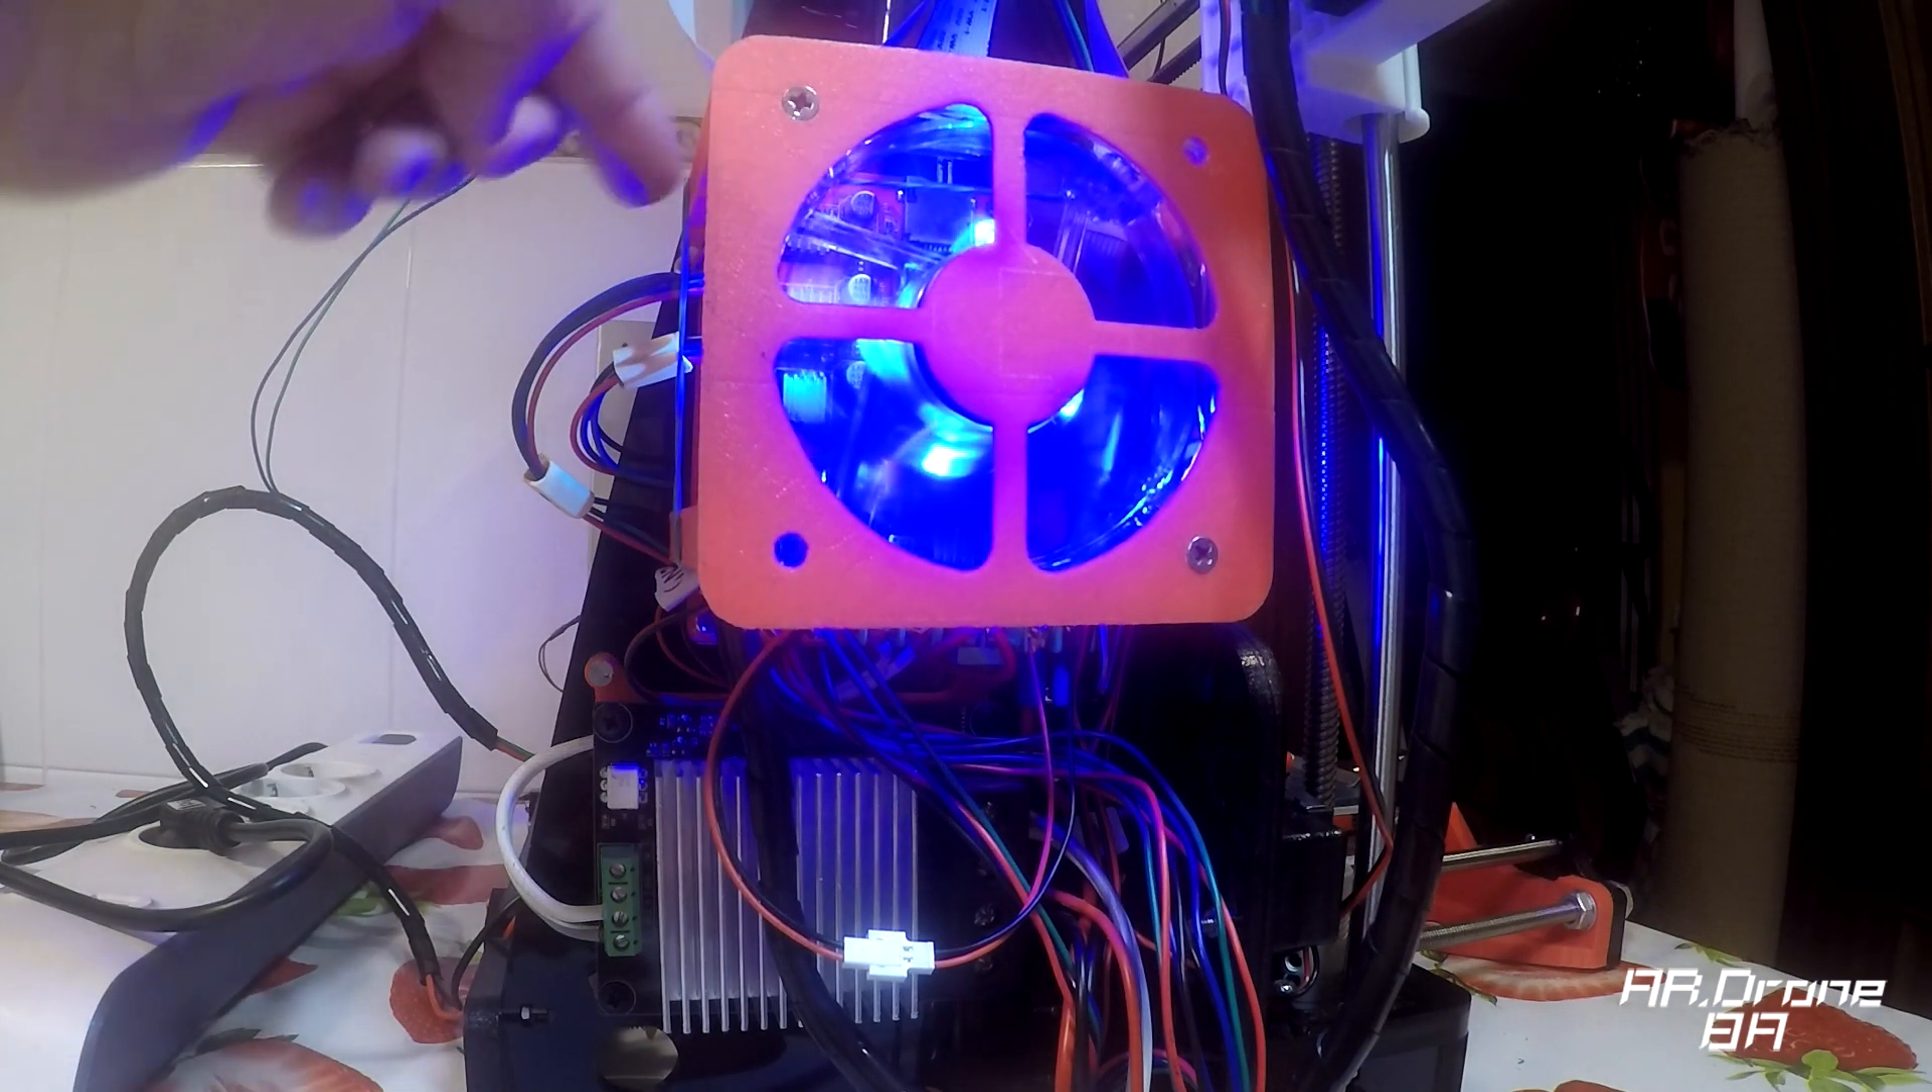Una vez terminado ya tenemos colocado nuestro sistema de refrigeración para la placa.